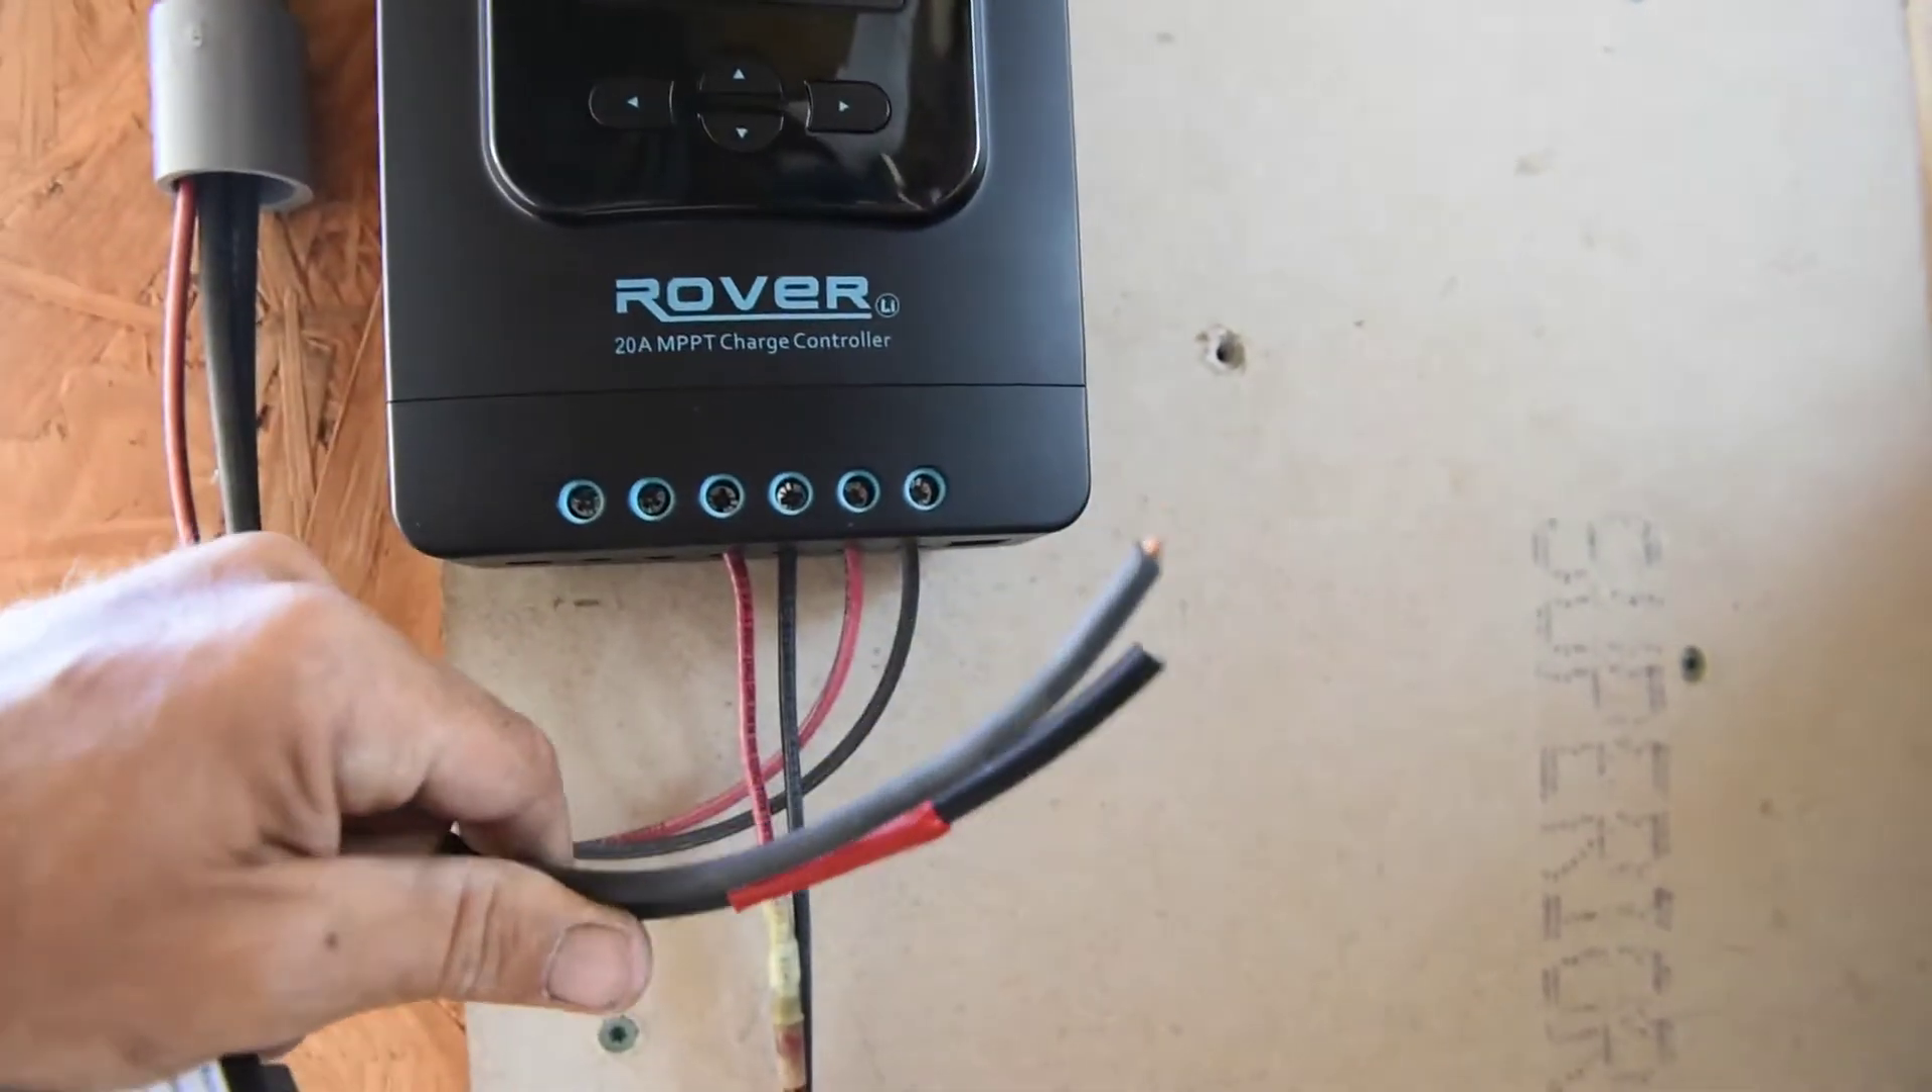But I do not have my solar hooked up. Here's my two solar wires.